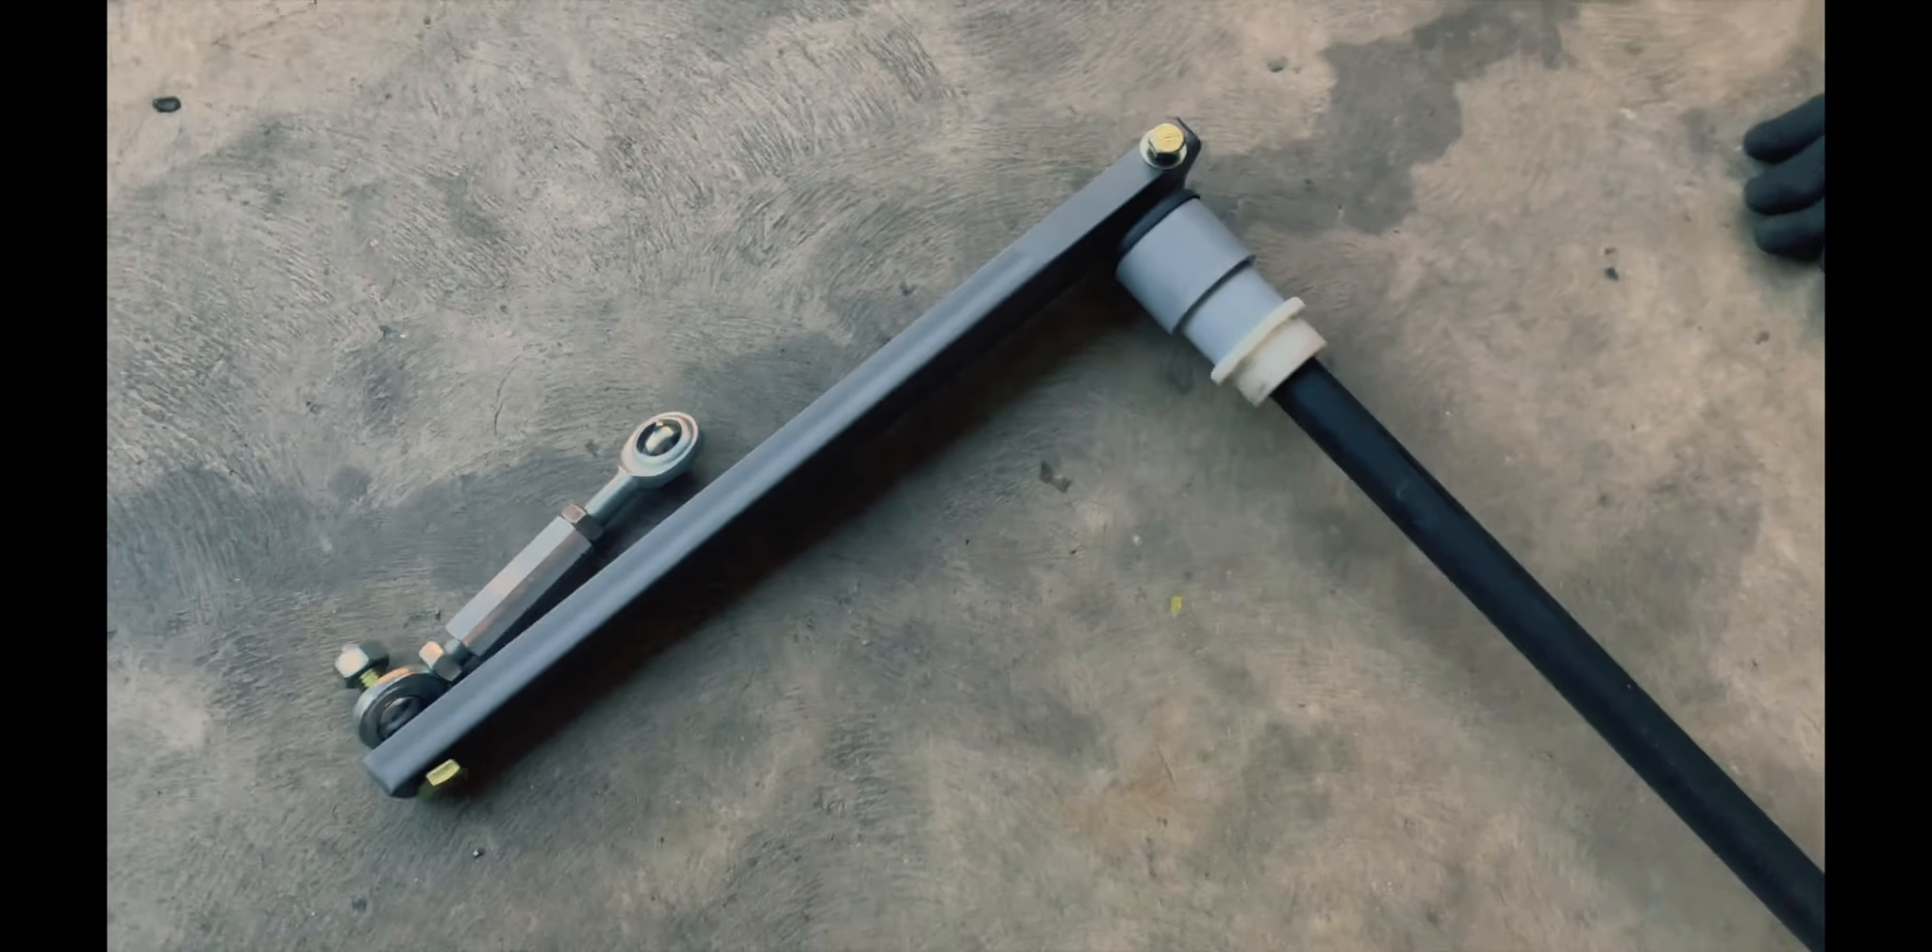And here's the sway bar all painted prepped put together ready to go in.